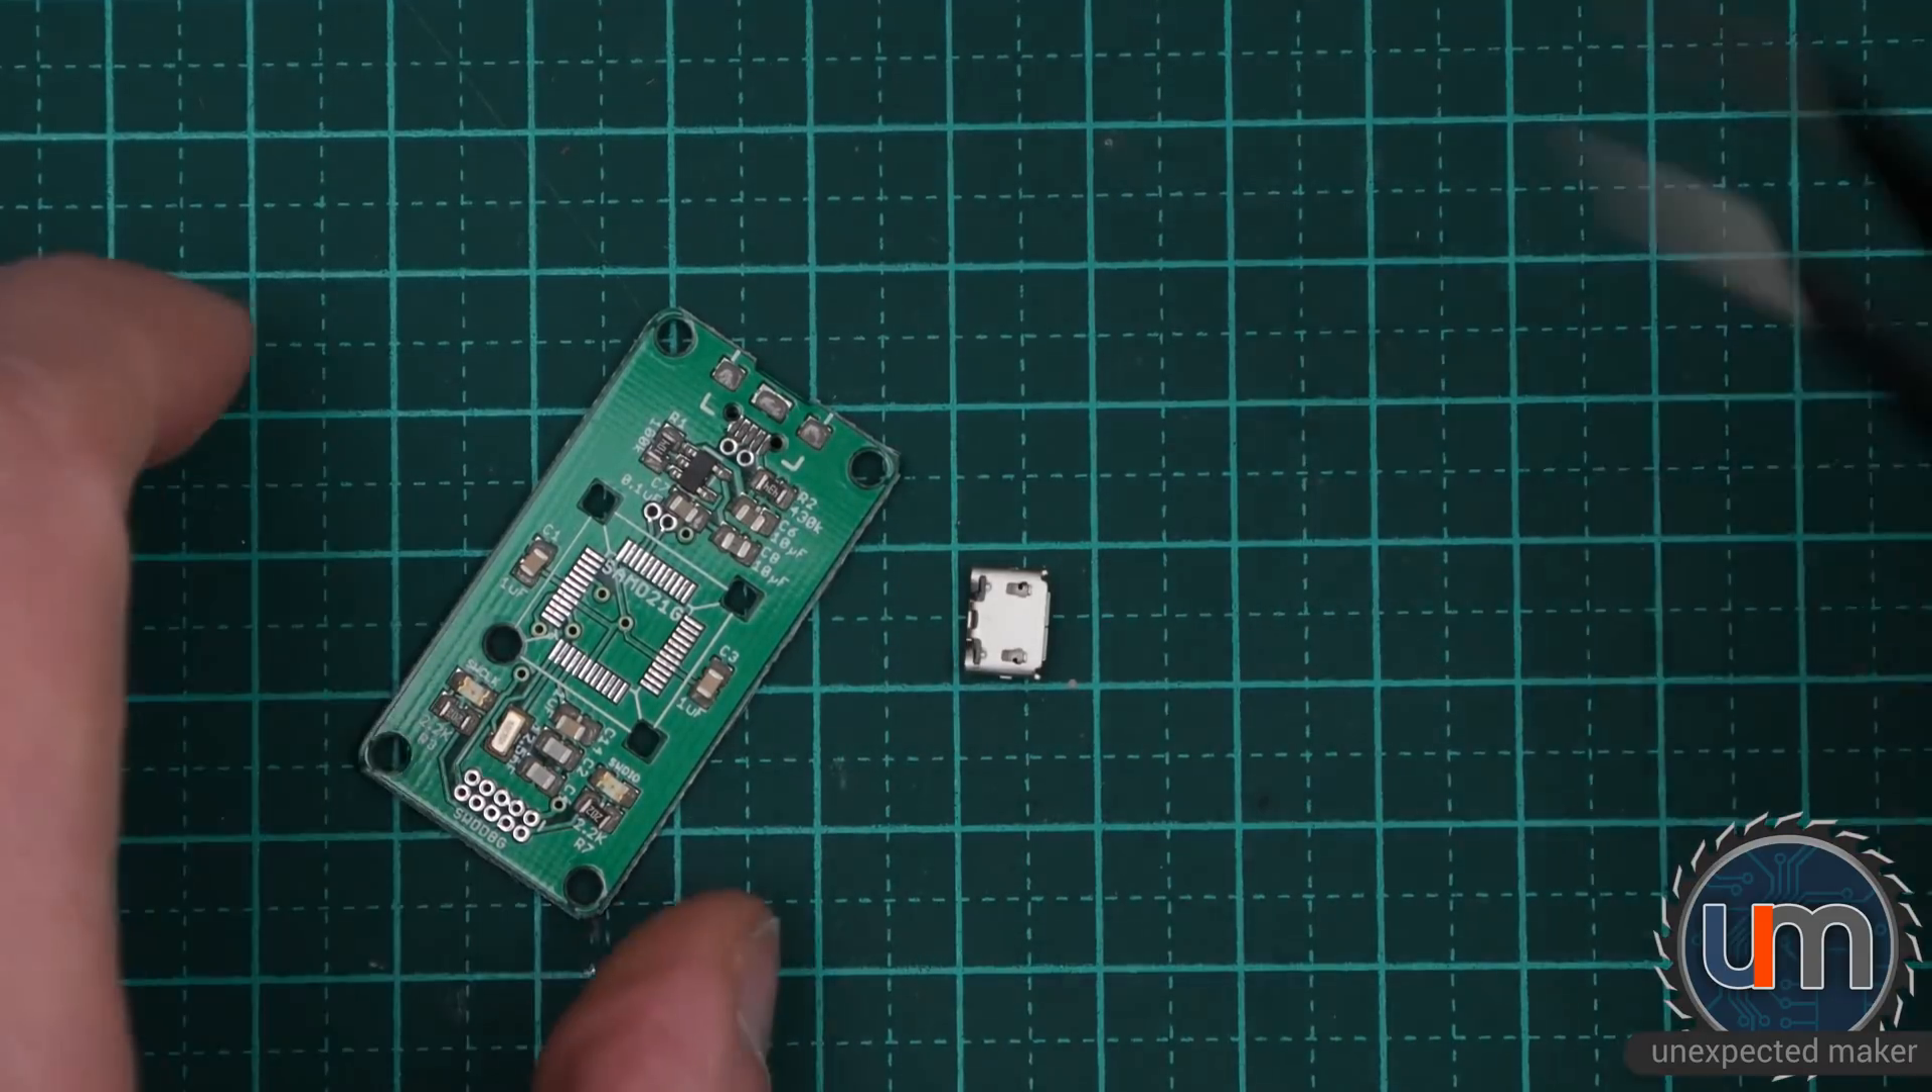Okay, now we just need to put the USB header on, which is this little sucker here.